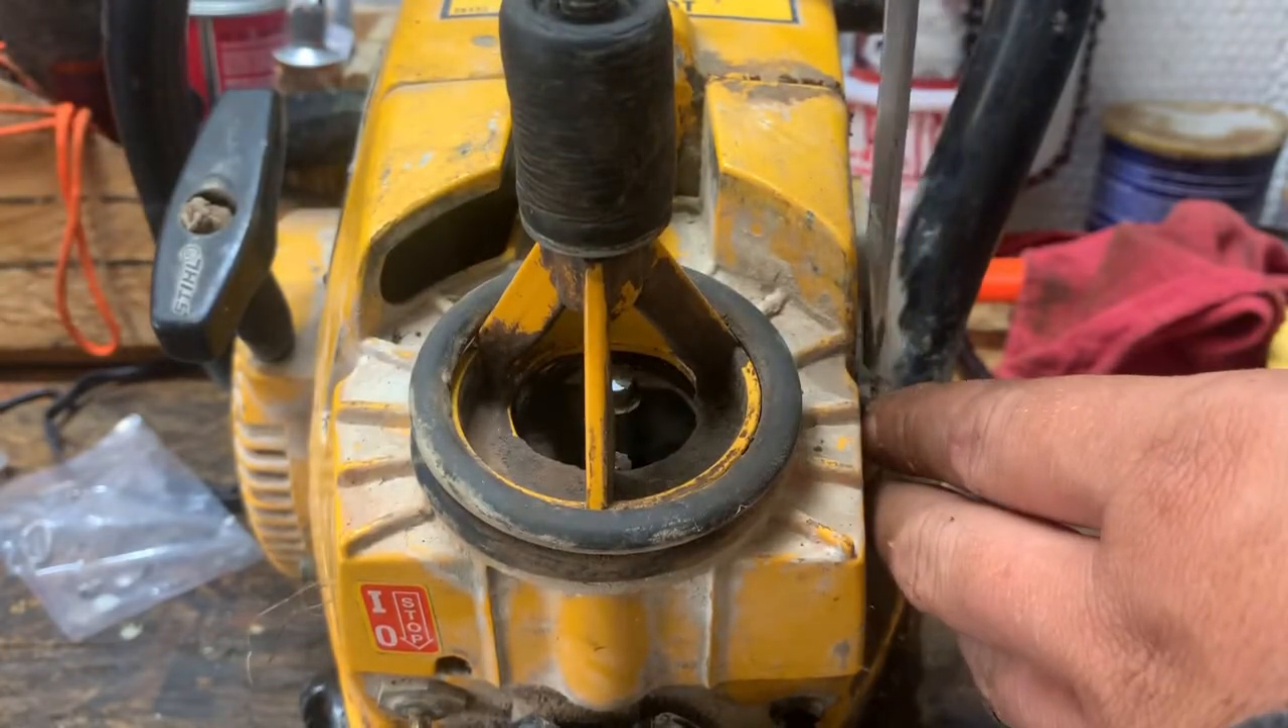I have part a part of the air cleaner i don't have the air filter.